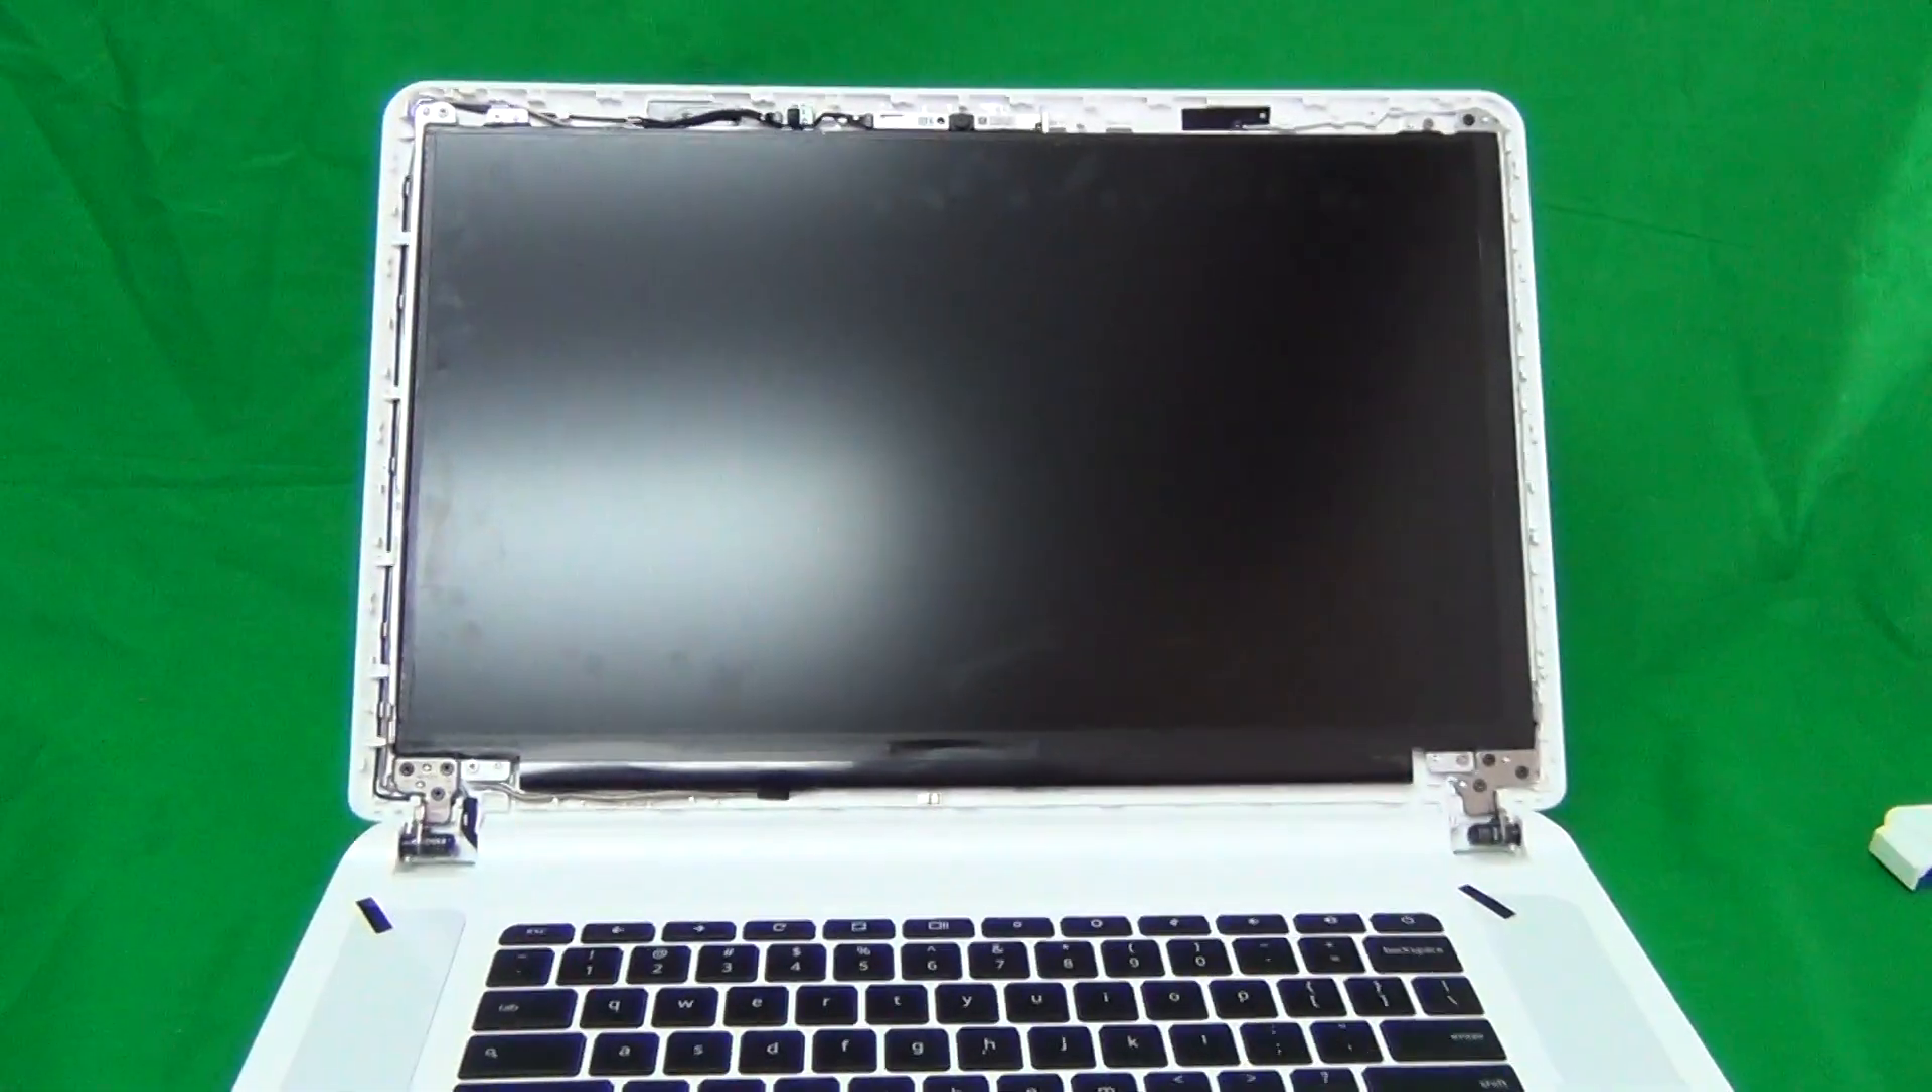Okay, next thing, the screen assembly is exposed.